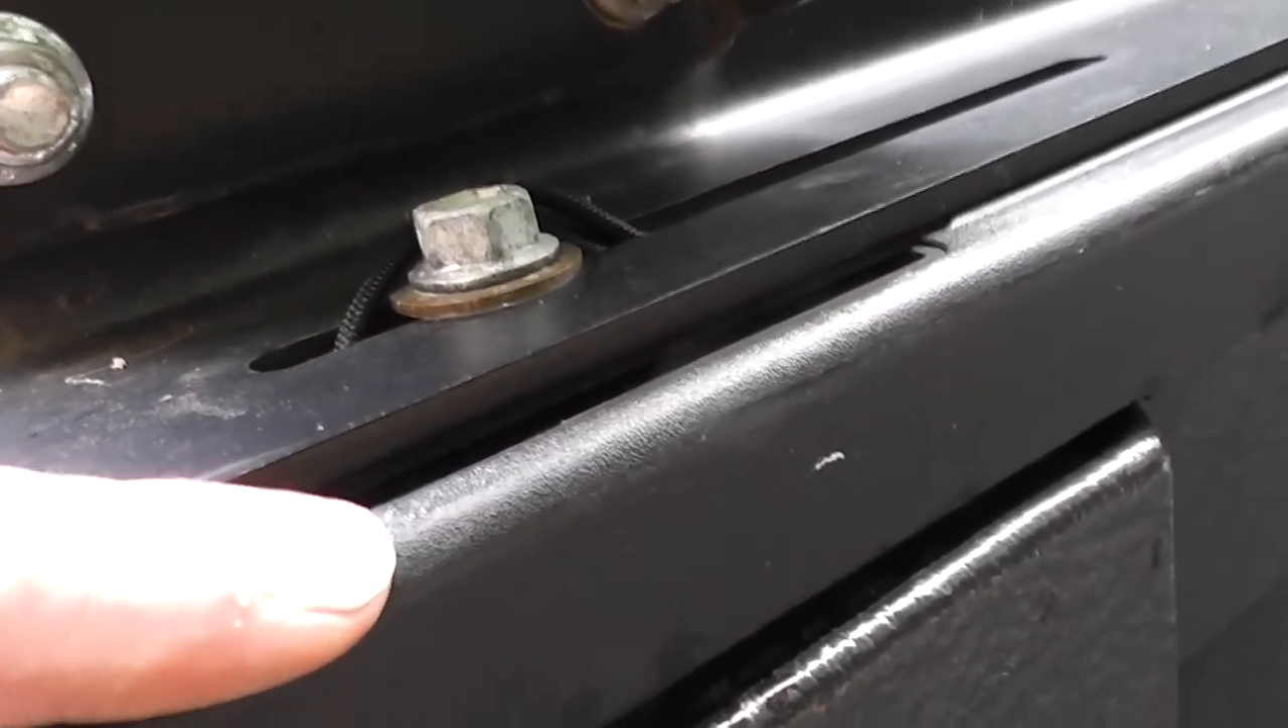As you can see right here, when you pop the little plastic insert out that covers the stake pocket, you can kind of see it back there, it leaves a gap between the bottom of this rail on the rack and the top of the bed liner.